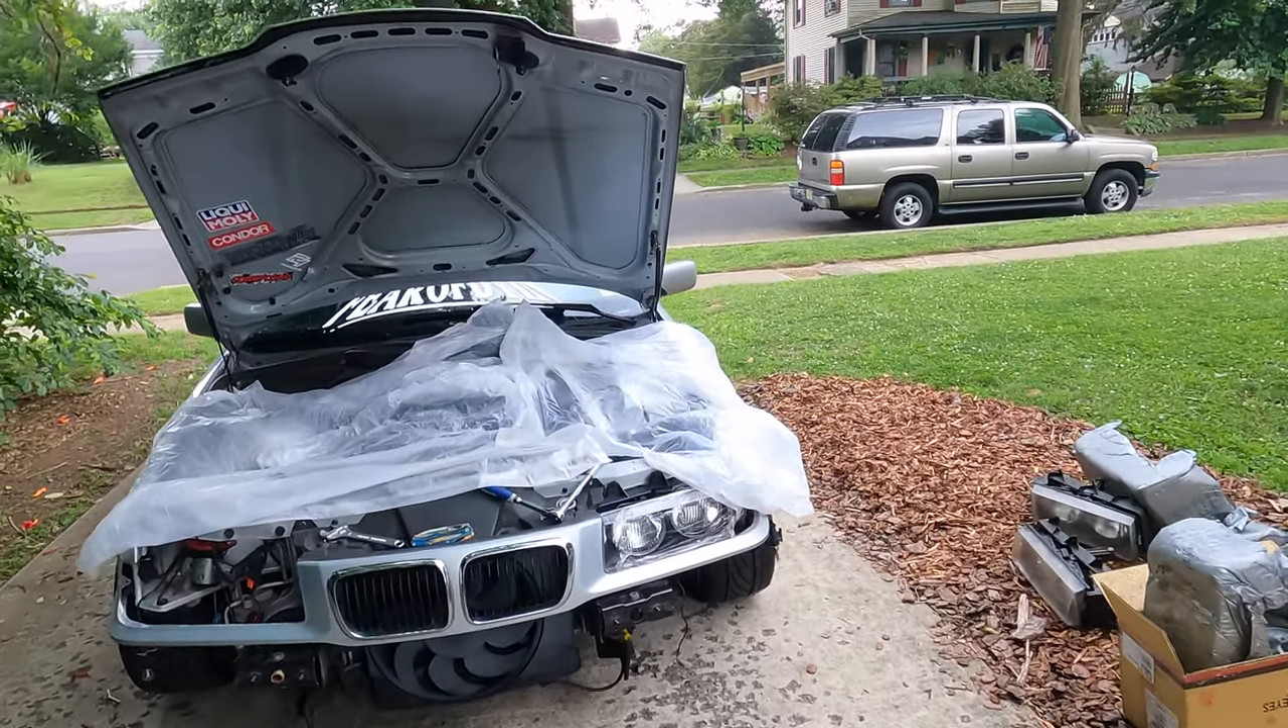Um i'm still doing my headlights i got one in so far but it started to rain a little bit so i put you know some some of my ponchos over top of it.